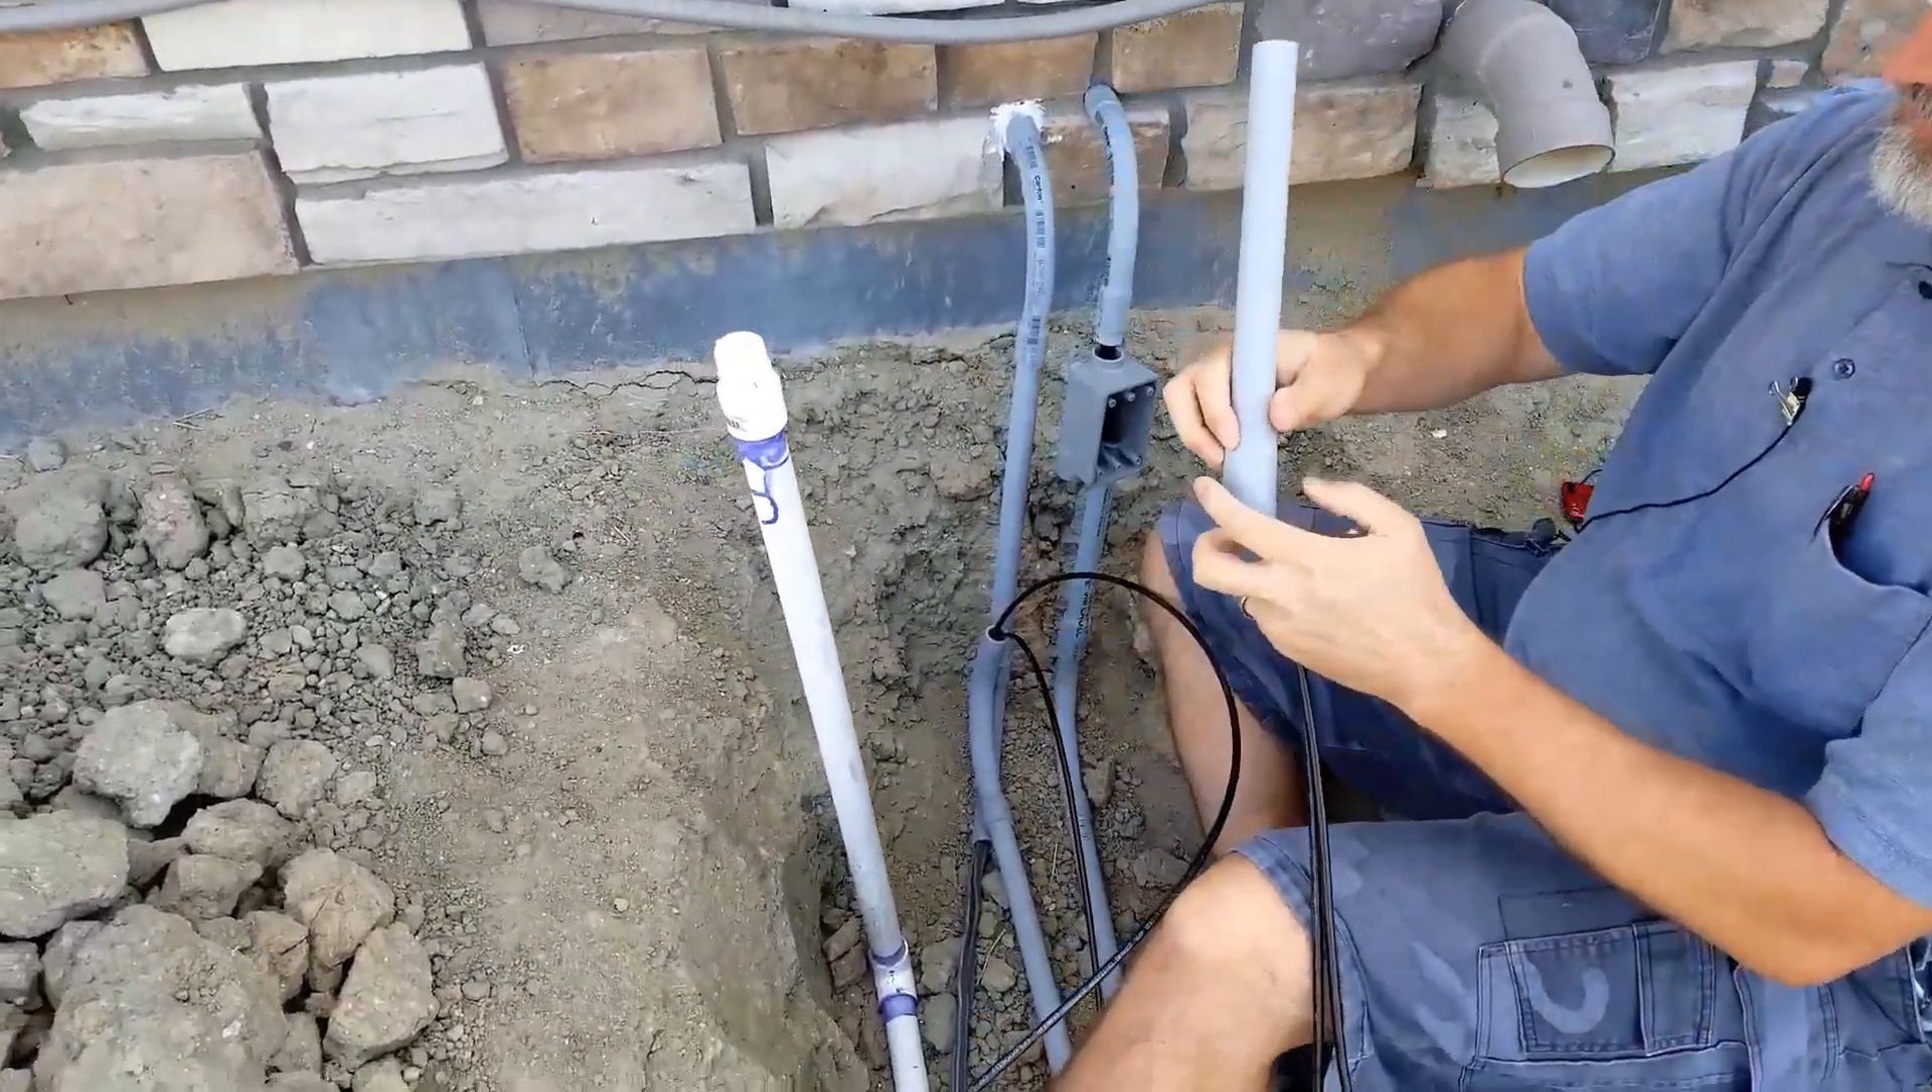I'm not going to put the face plate on yet, because I want to put the heads on the other end and test it to make sure the cord is good before I commit myself any further.